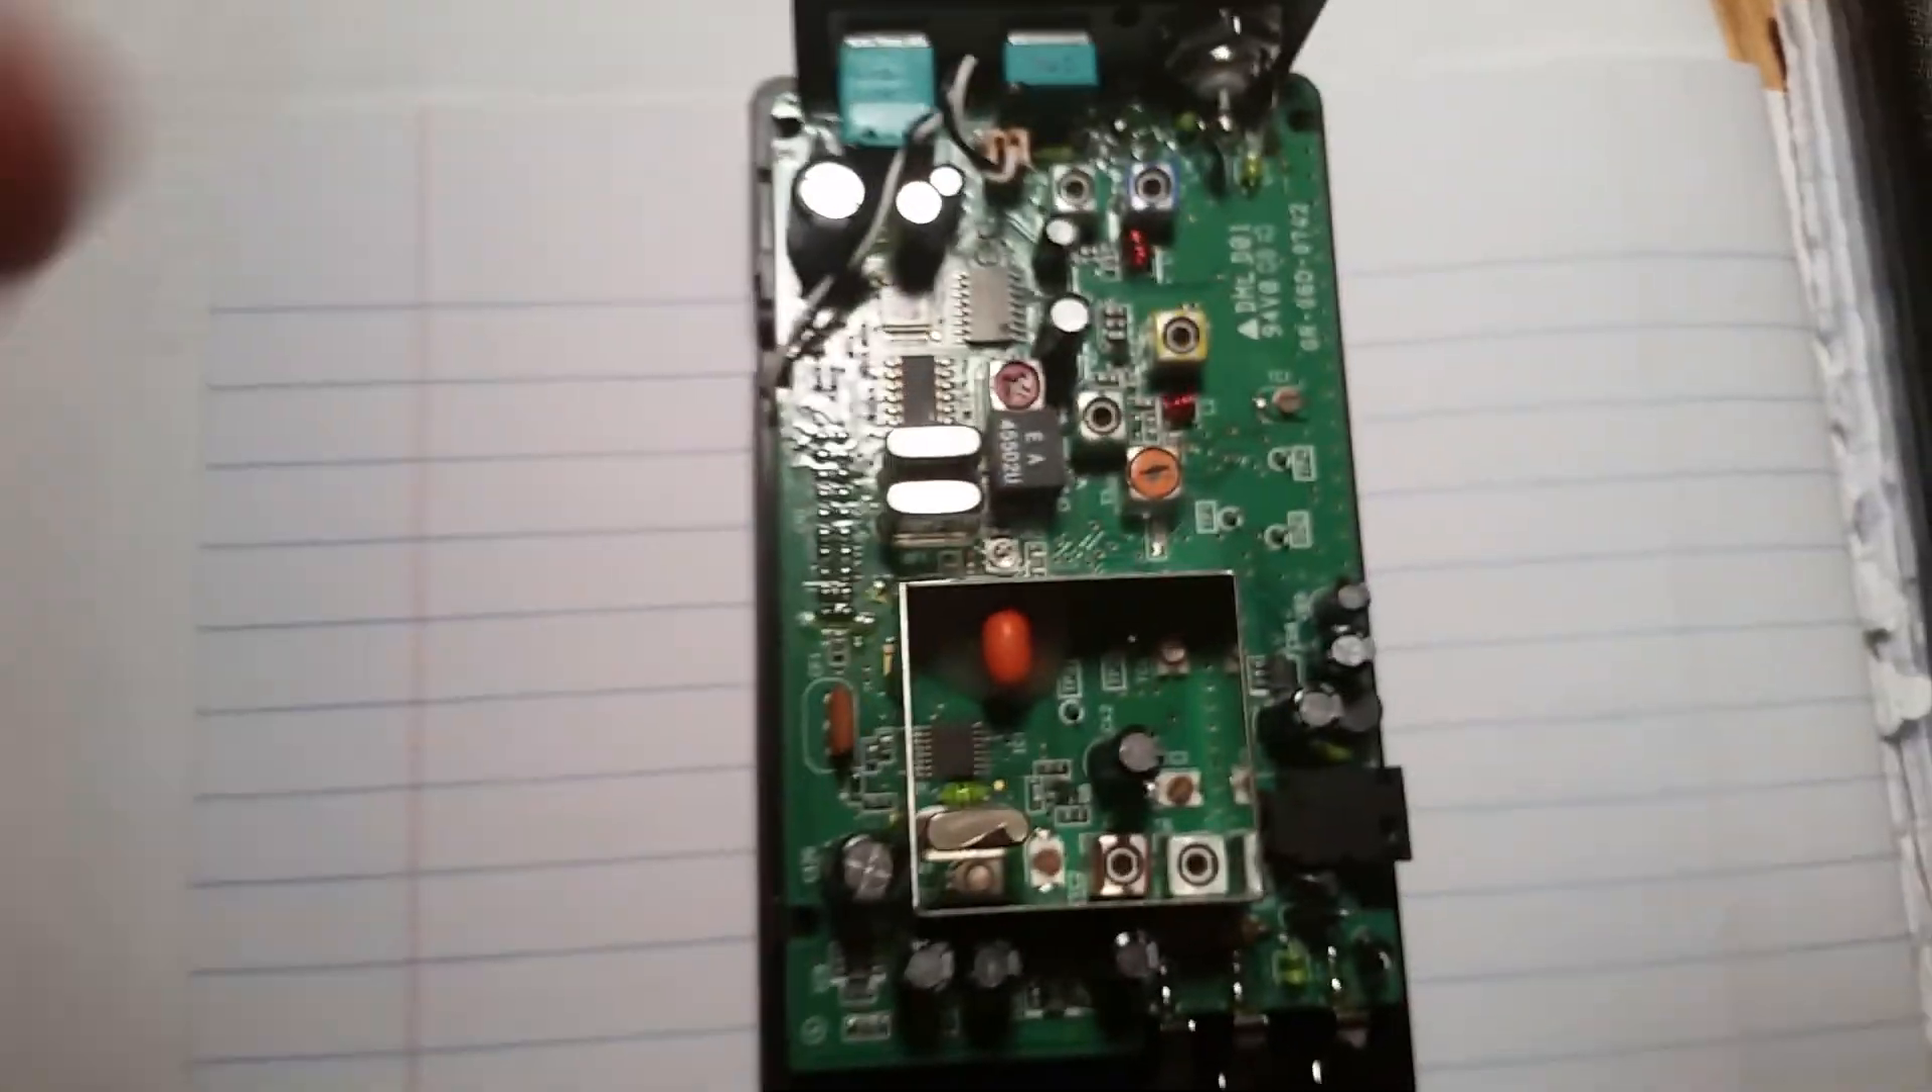So I've just taken the back directly off and this is what we see.